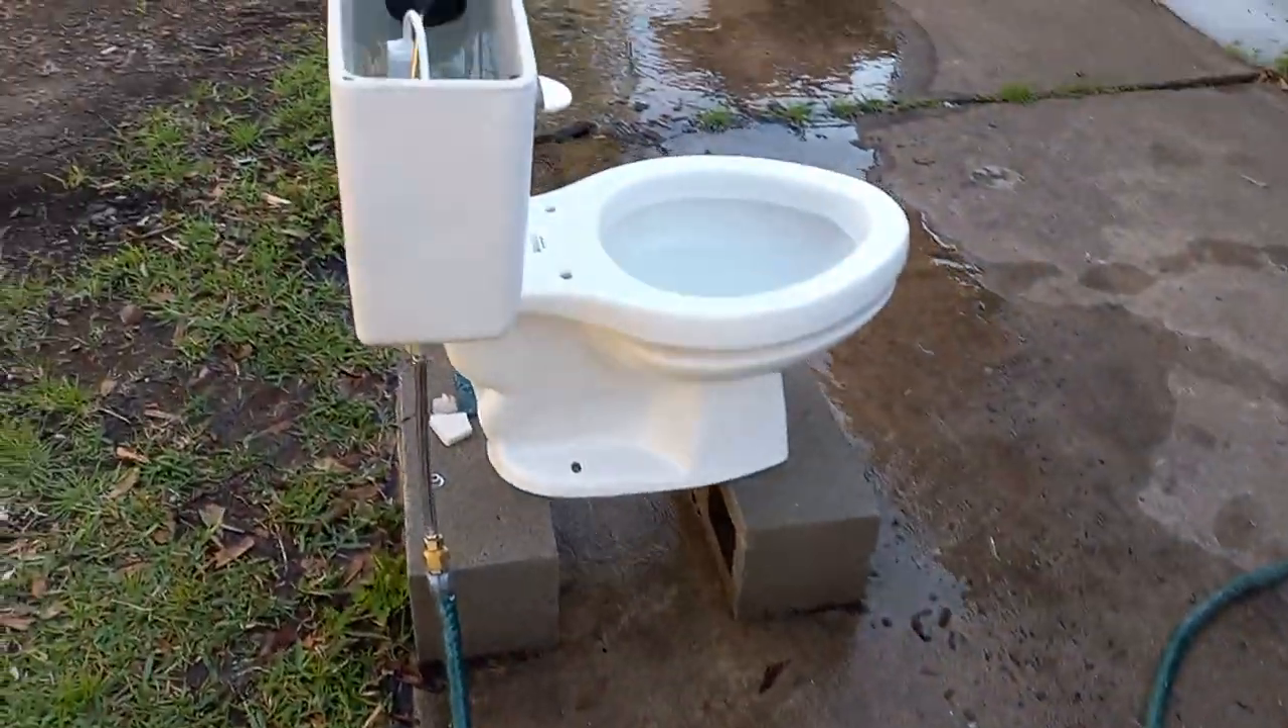The tank is hooked up and I just needed to give the tank parts some adjustments just to be sure everything lines up.